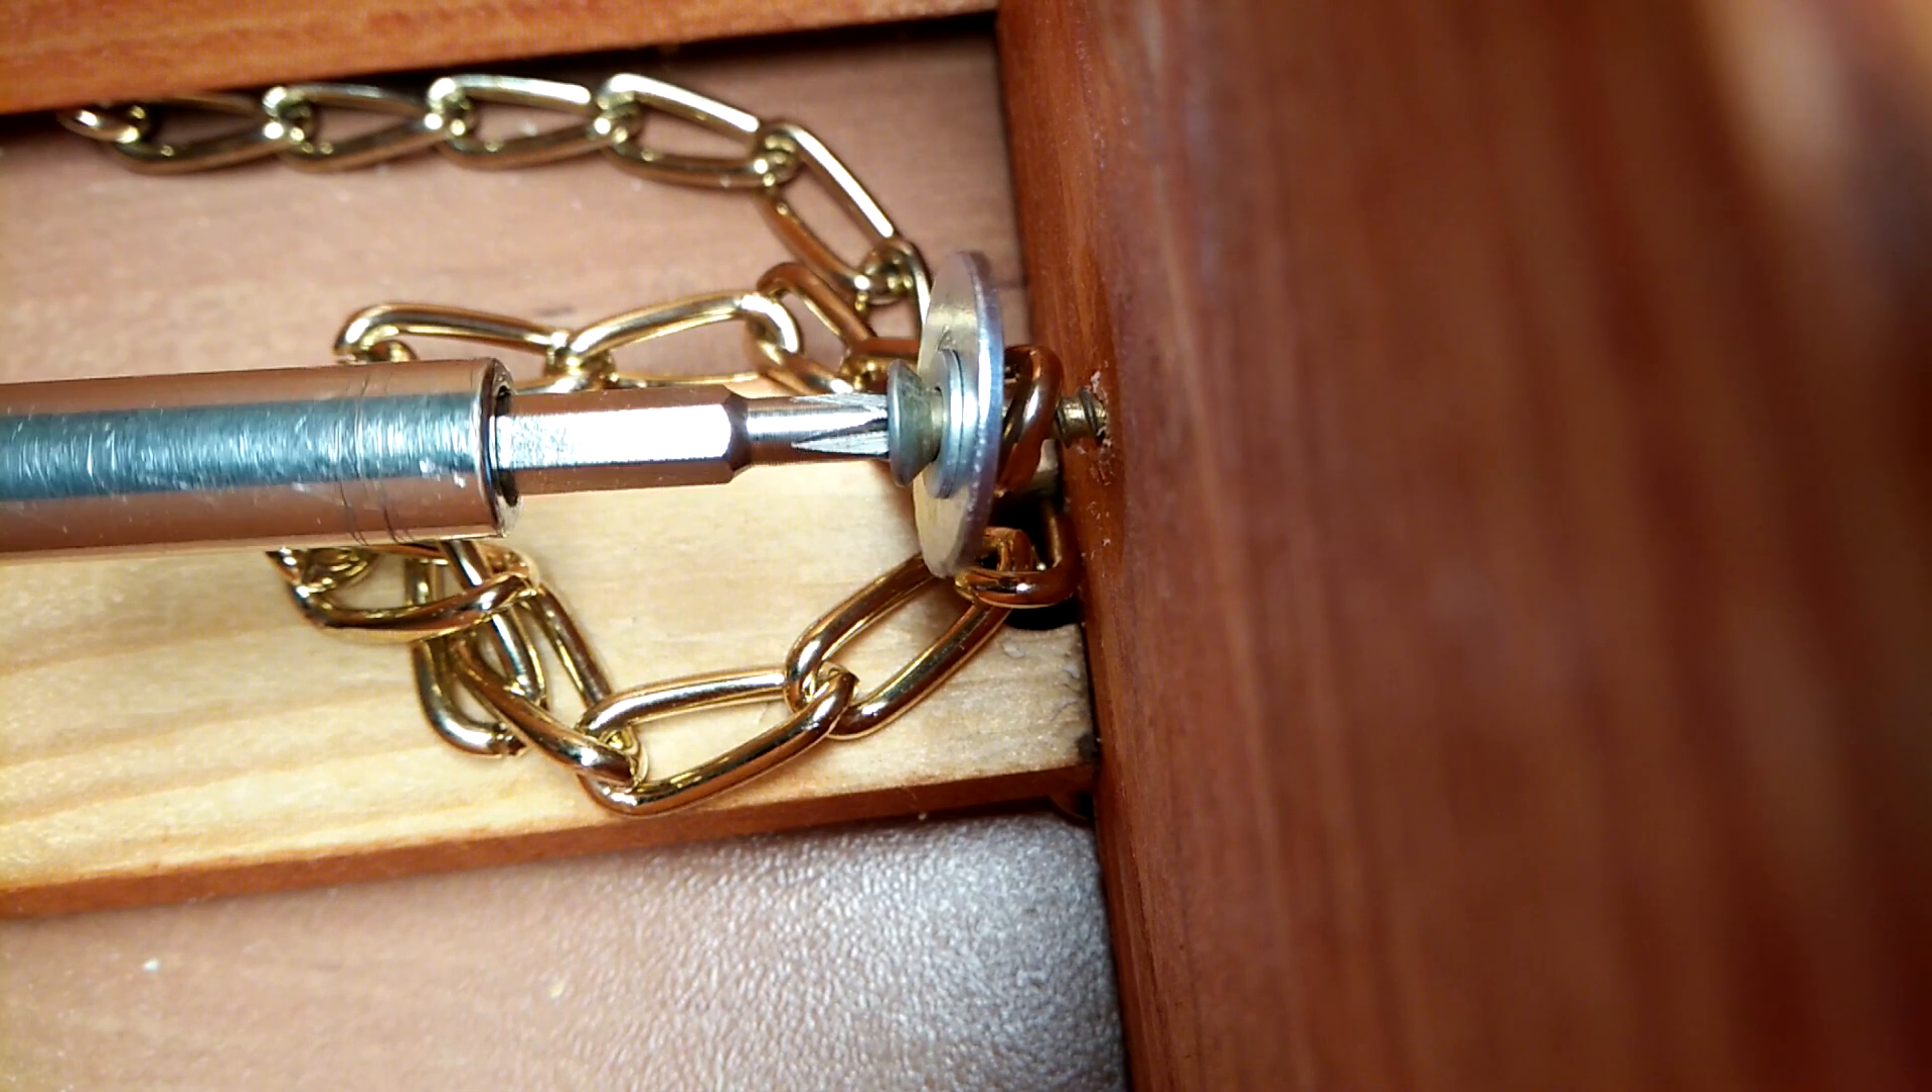In order to attach the chain to the frame I just used a screw and a couple of washers on each end.